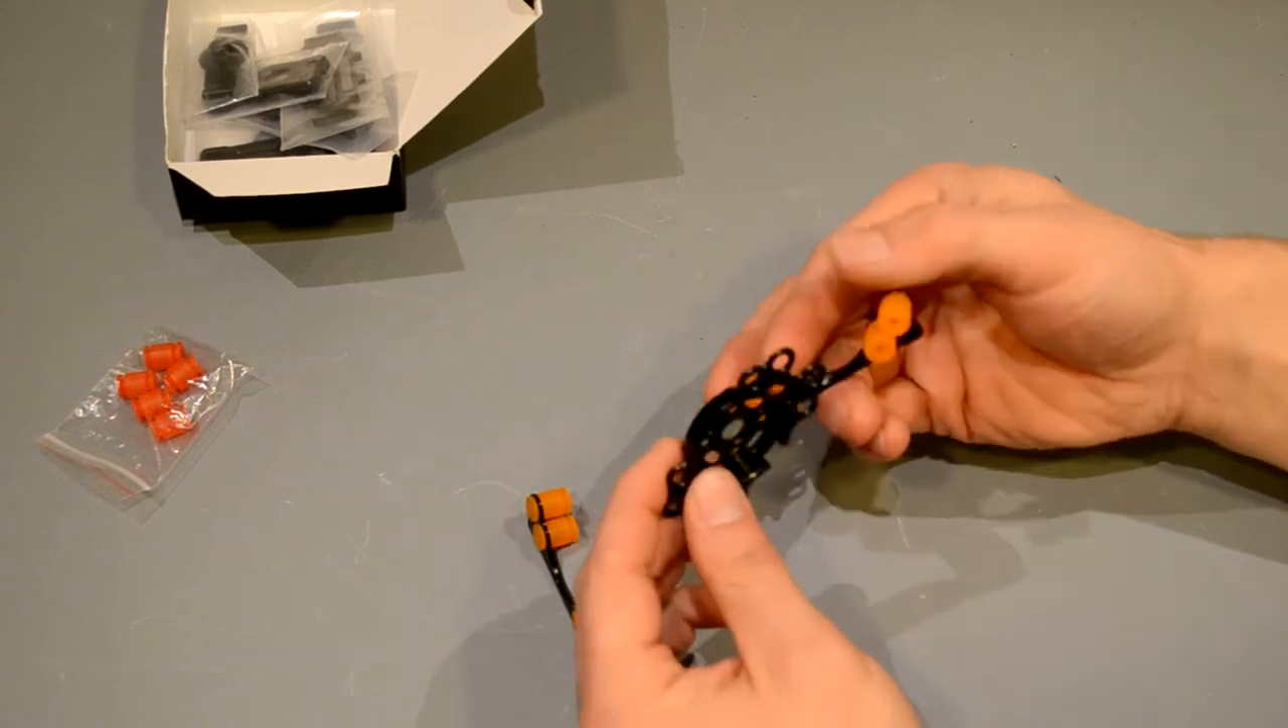So now that we've got the dampening little cylinder things installed on the brackets that go onto the frame, I should show you guys how these fit into place.